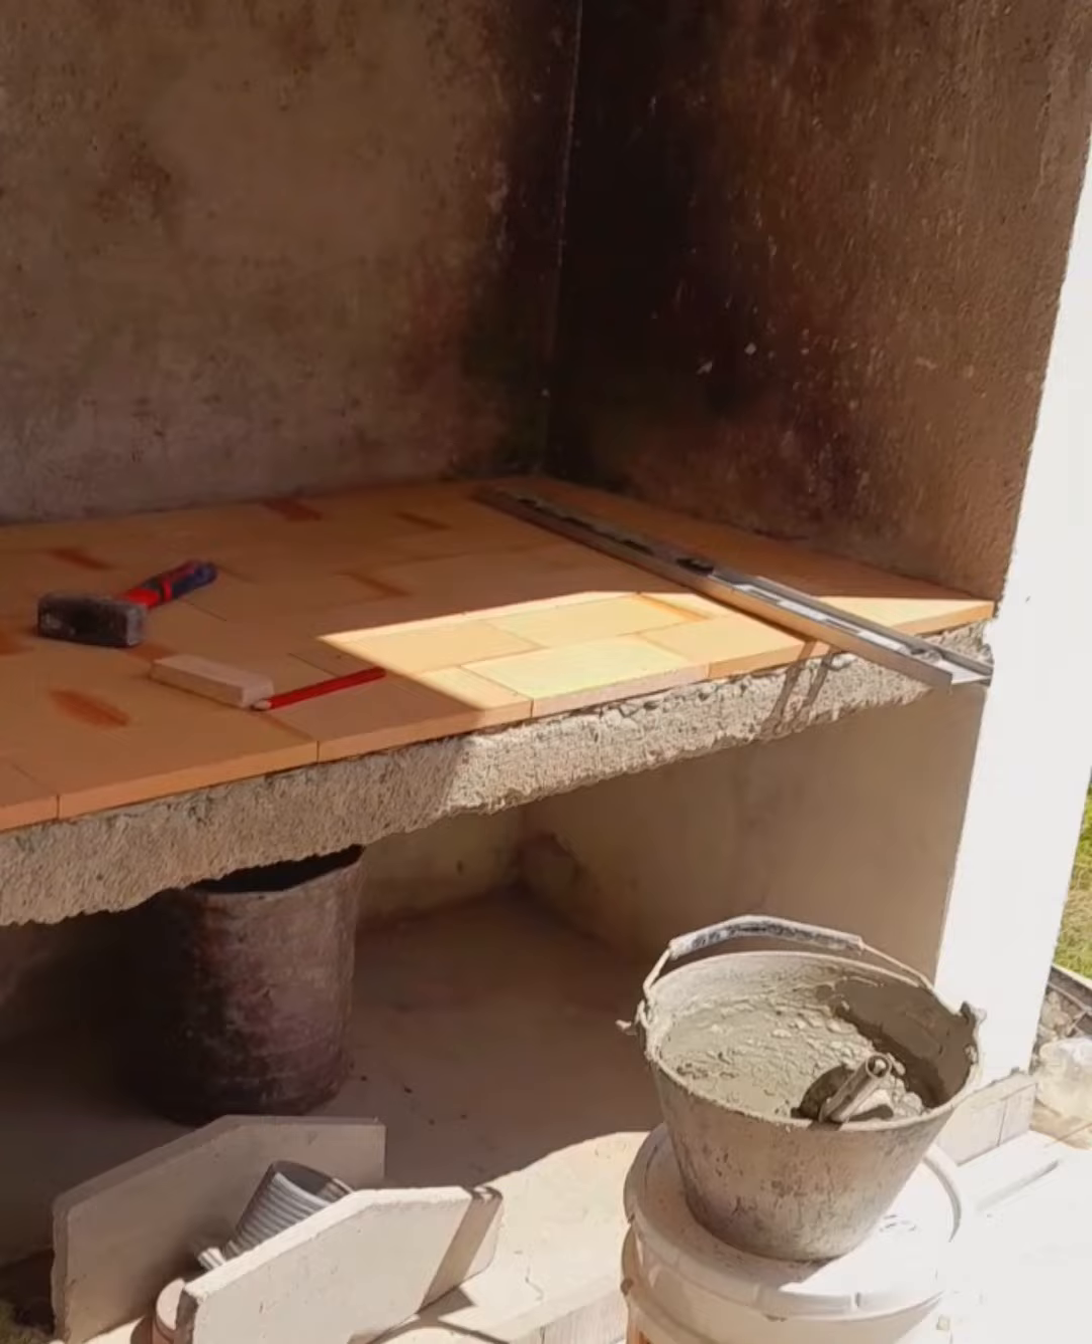Tenemos ya colocados todos los que son los ladrillos refractarios de la parte del nivel del piso, digamos, del asador.